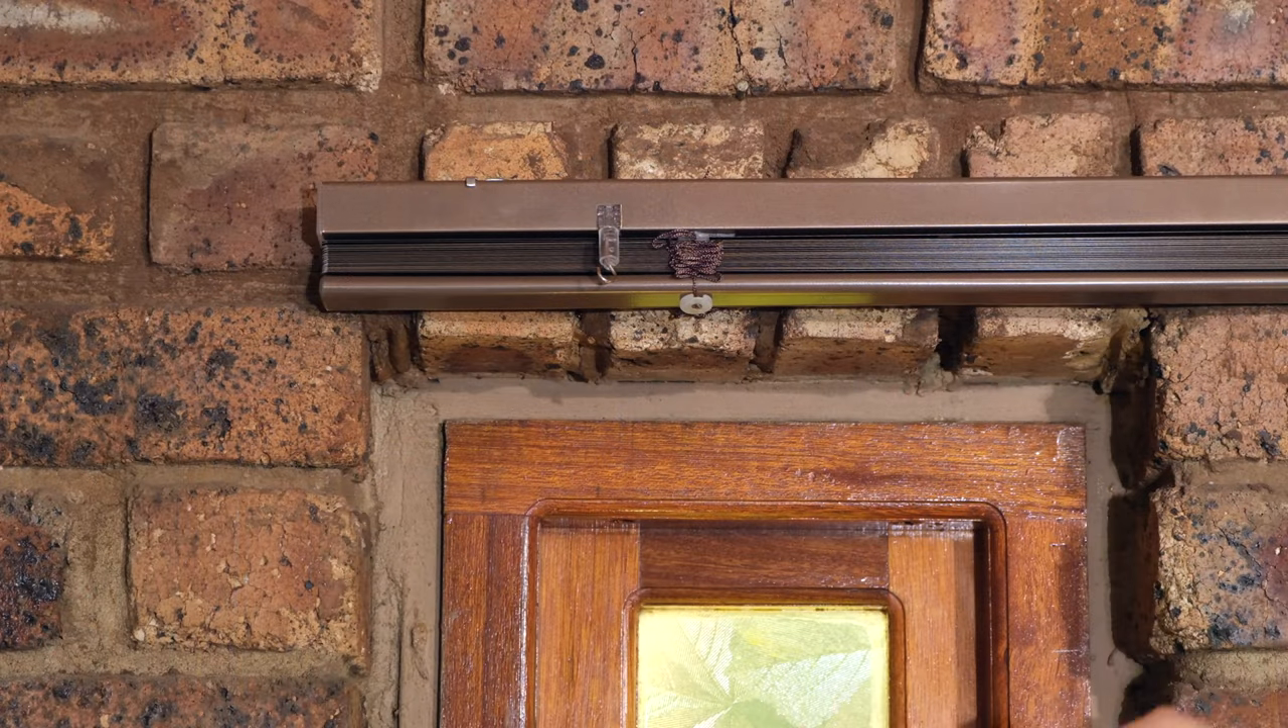So this blind is actually already in place and it's strong.